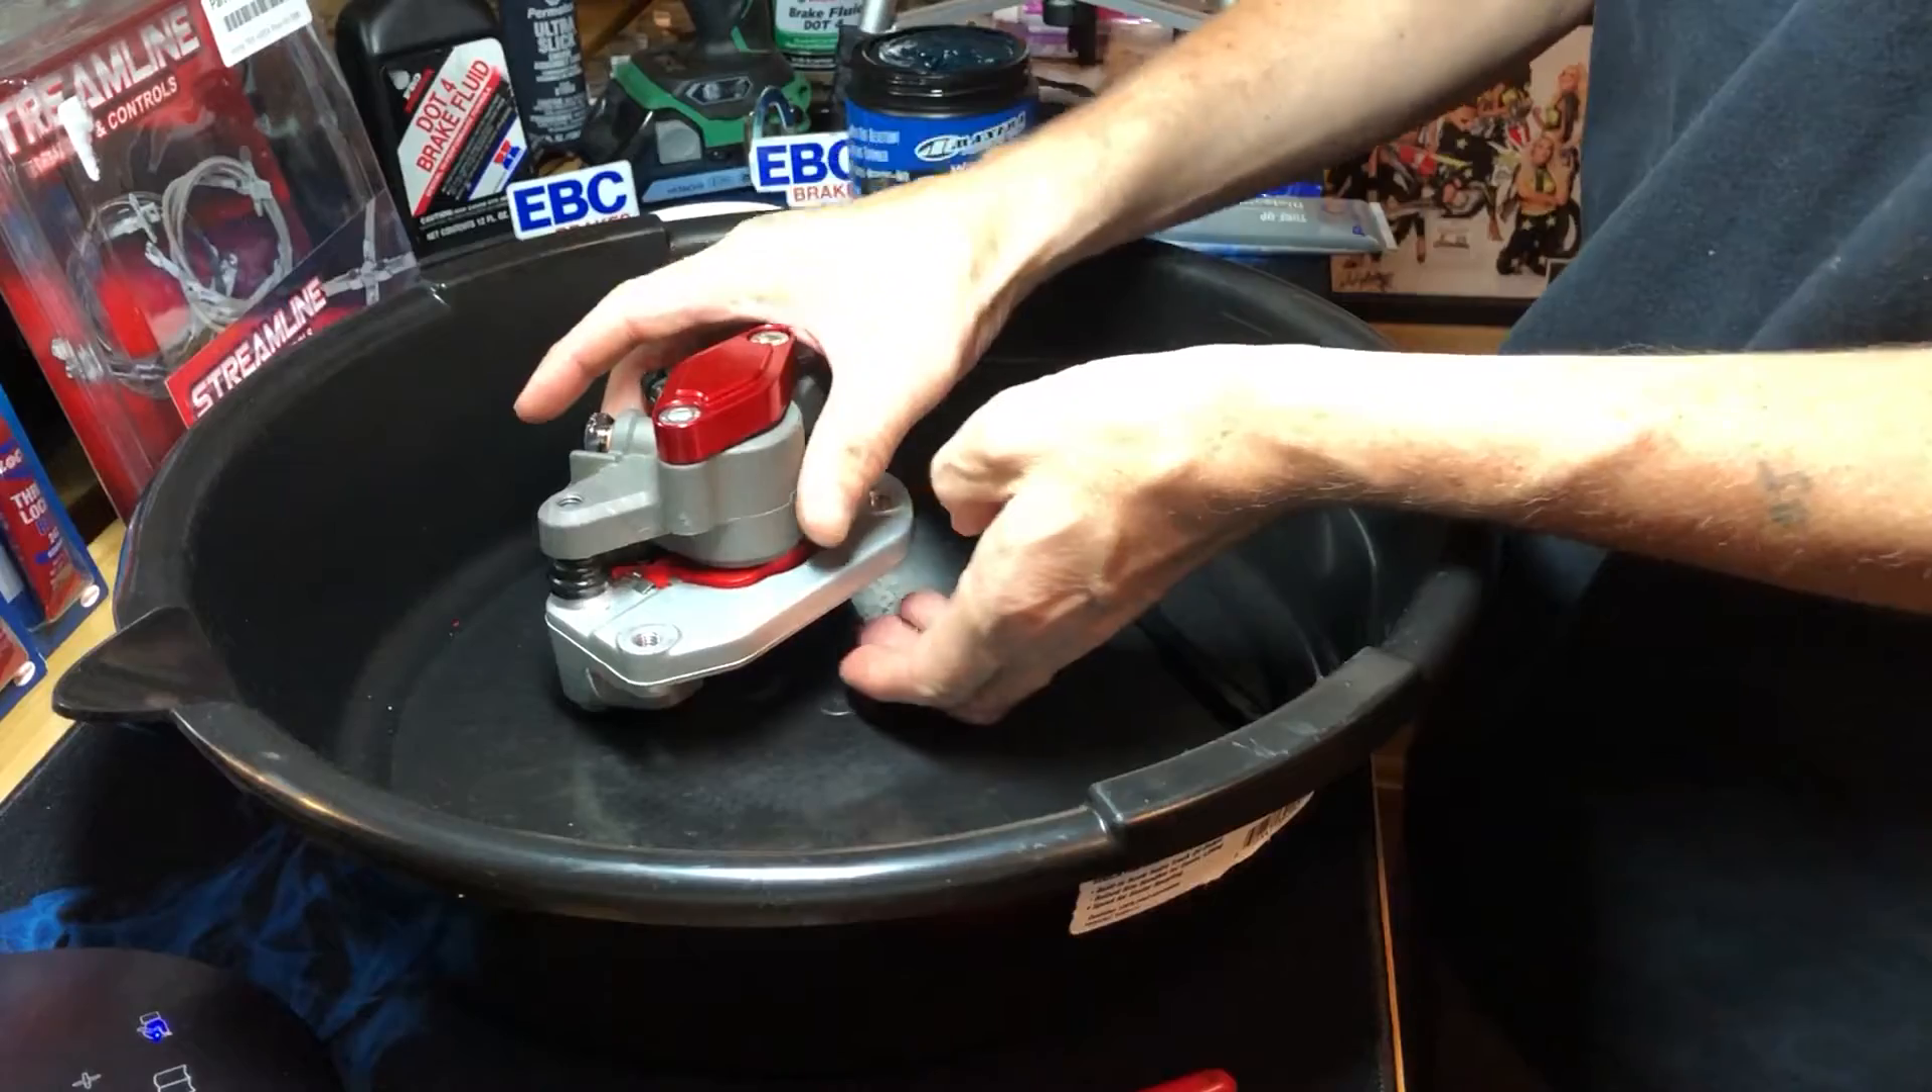There is our uh our brake assembled looks really good with those brake pads that are red also and the red uh parking brake stopper.